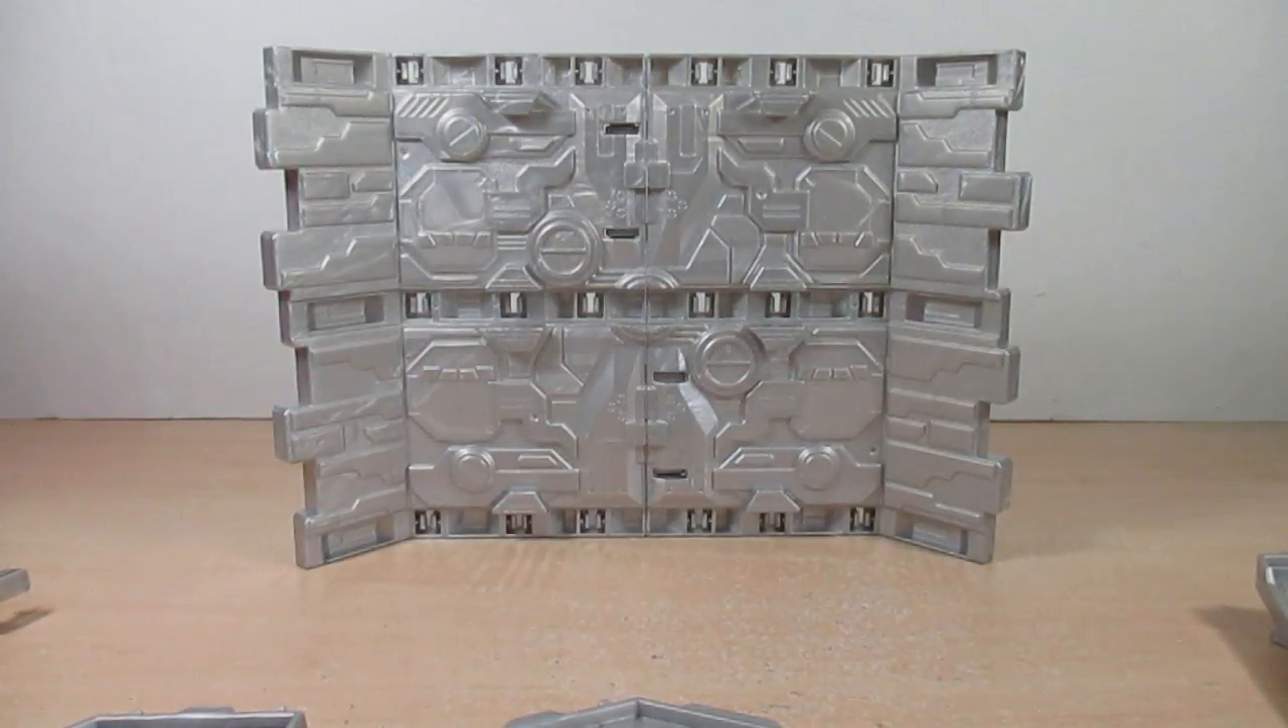But anyway, so now the fully assembled backboard piece can fully stand now.